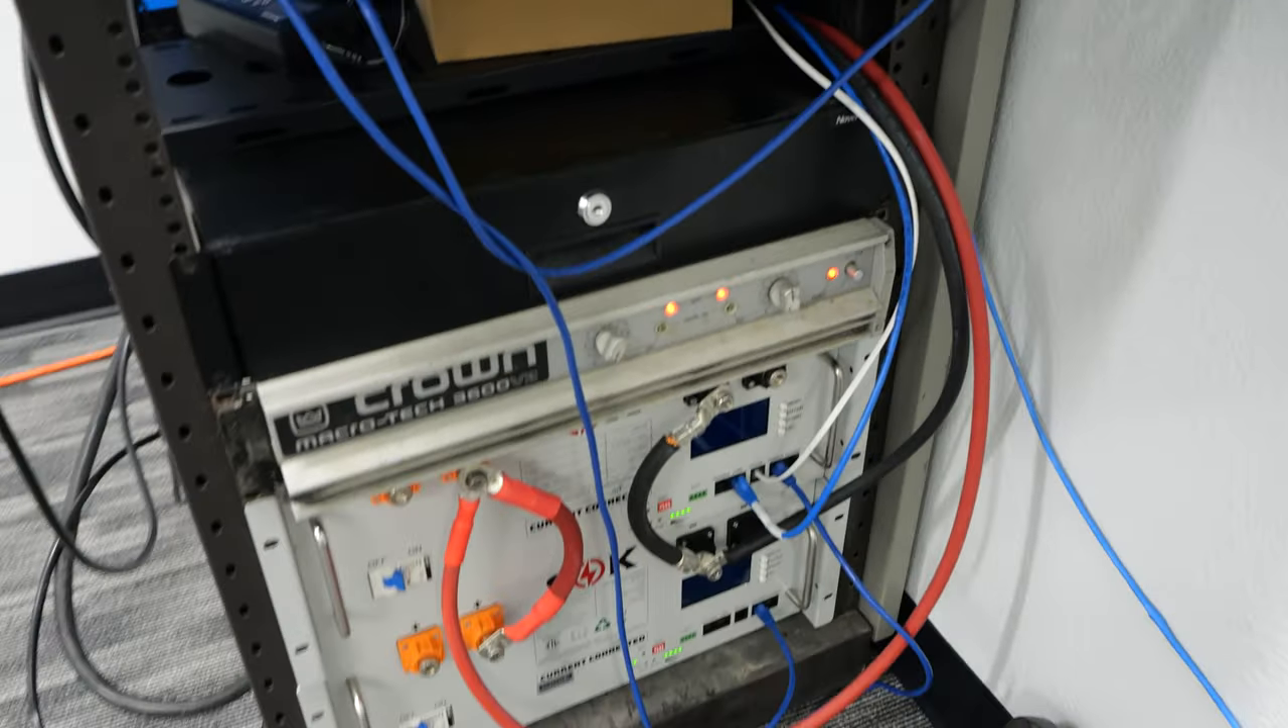I got my cables around the front, just kind of temporarily hooked up.